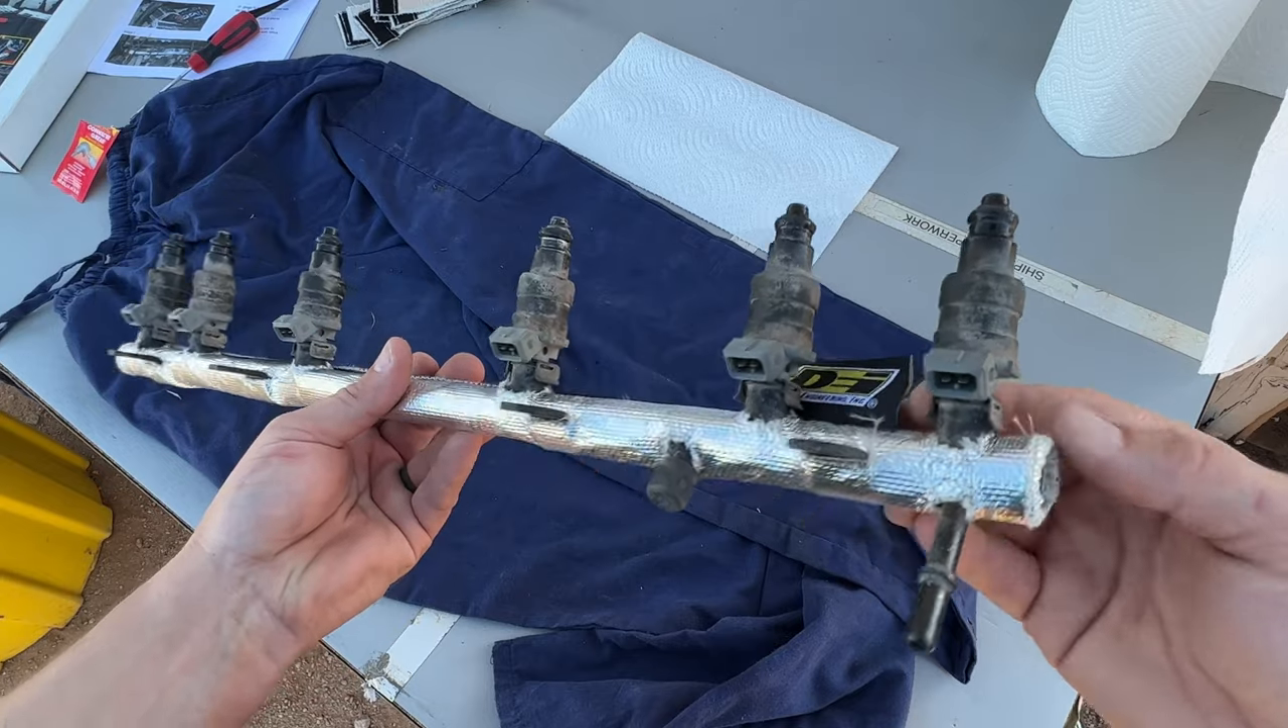I got all of the dielectric grease on the o-rings and I have the fuel injectors pushed into the fuel rail with the clips.